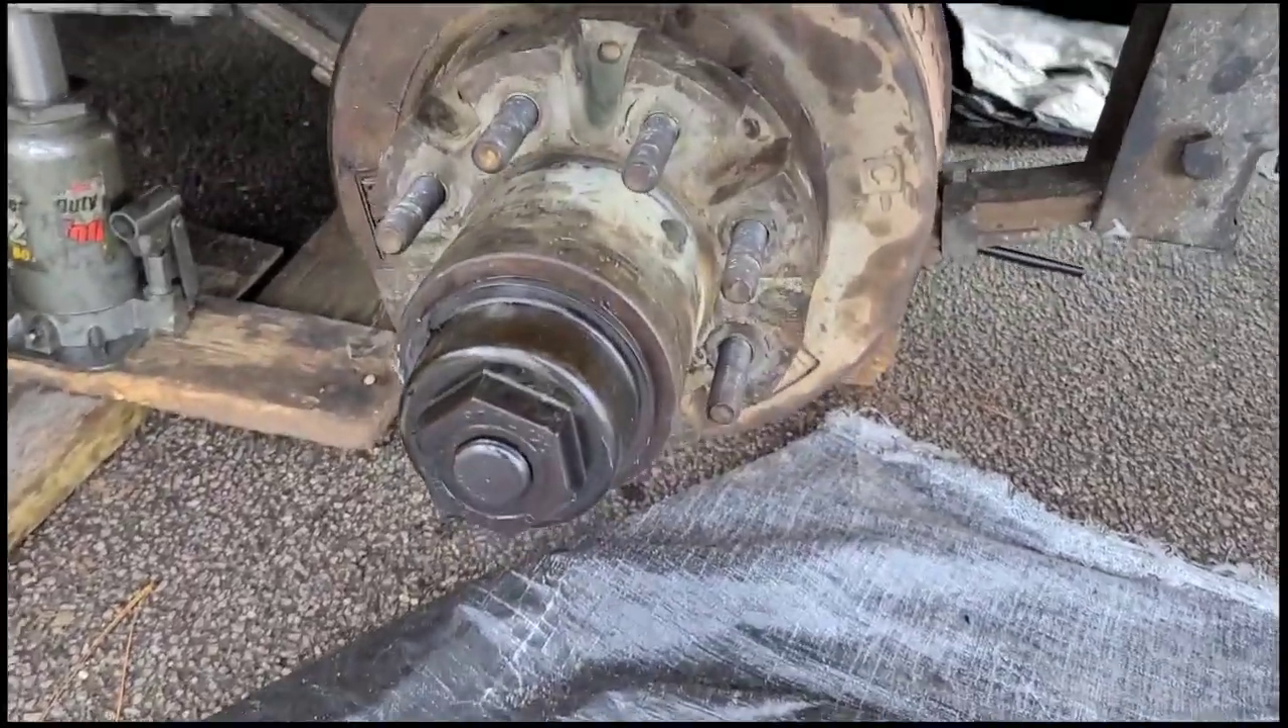Right so now we've got the wheels off so here's the hub assembly.